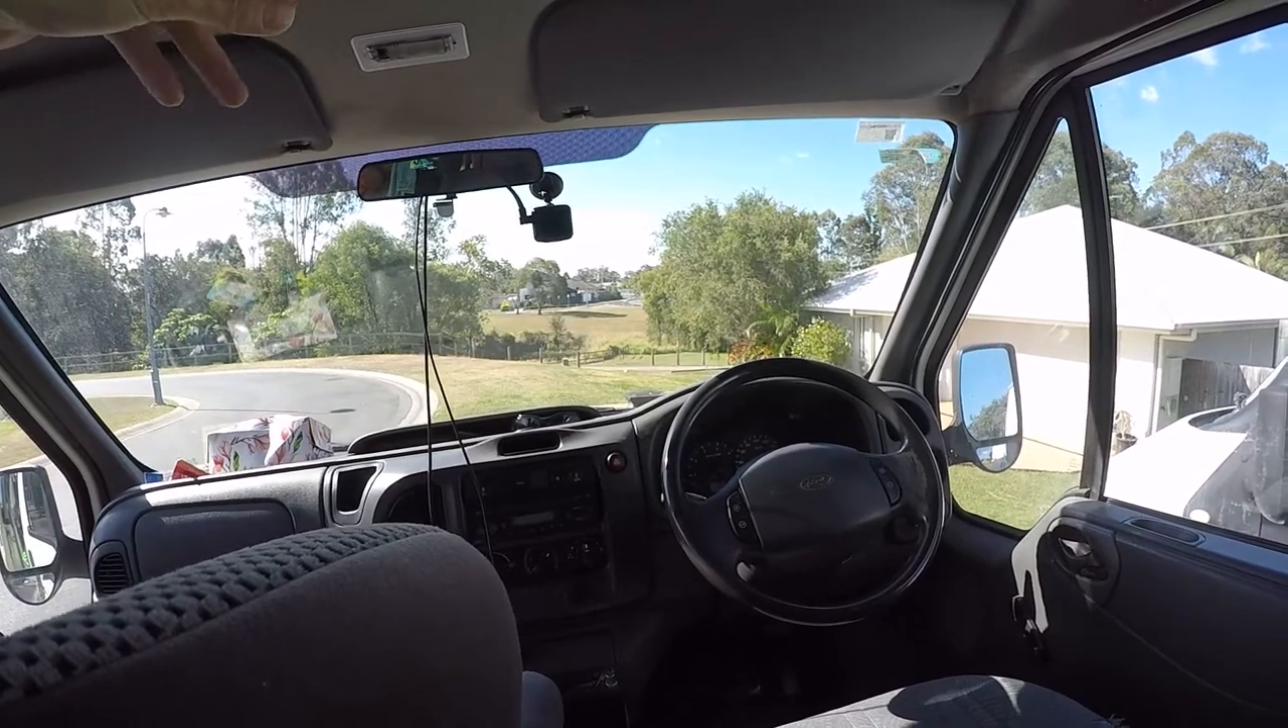I've got a full dash cam set up front and rear but I haven't run the wires for those things at the moment.